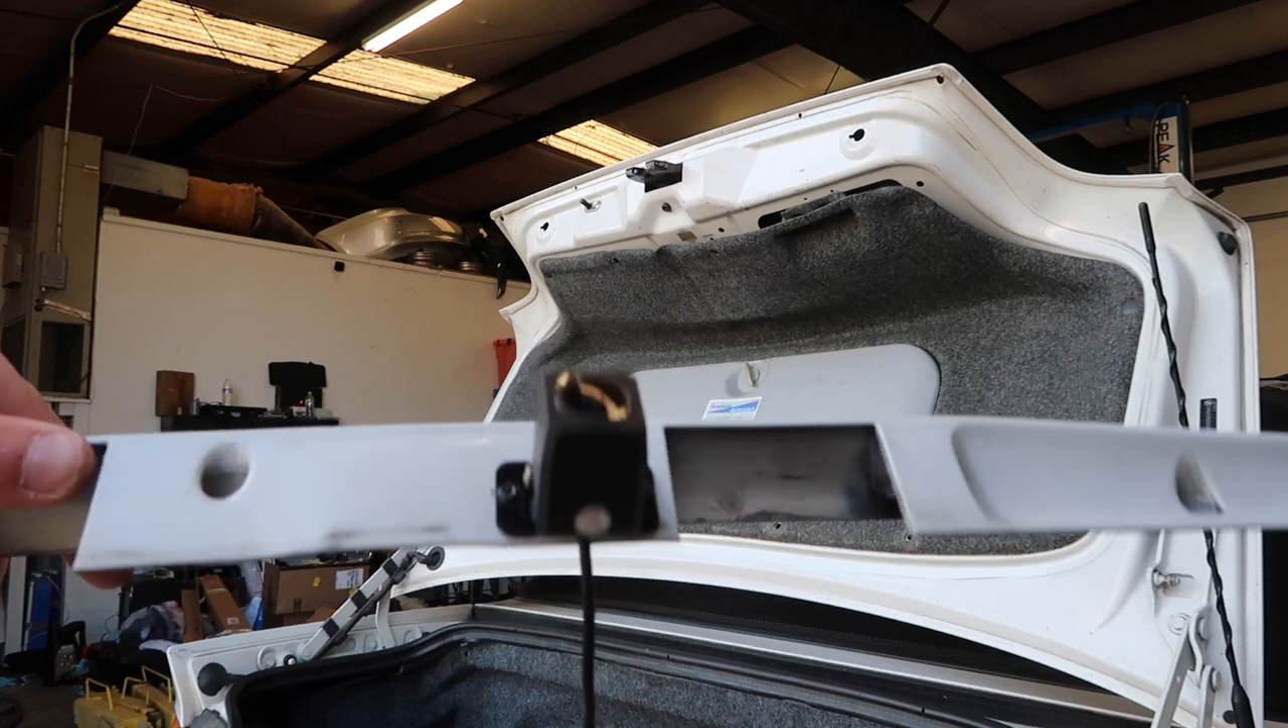So I just went ahead and removed this back piece with four screws and then went ahead and just mounted the camera there. I think that's a perfect spot to do it.